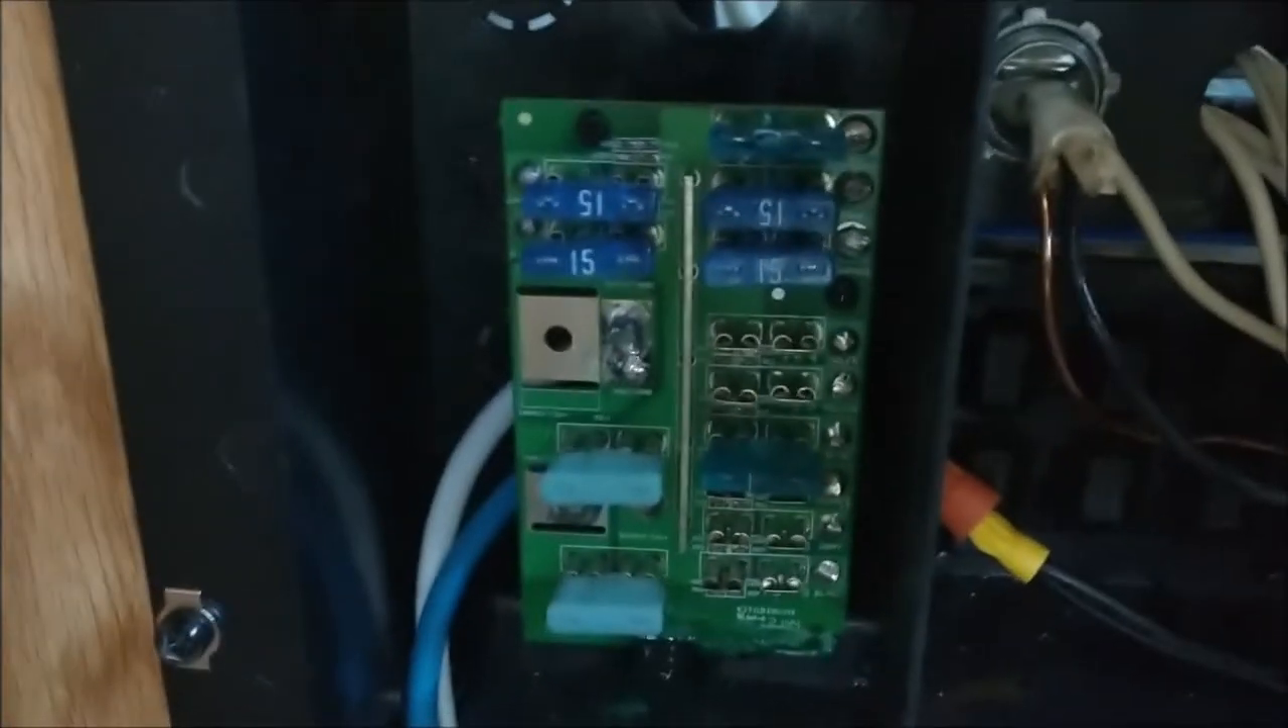I've got my fuses in there.